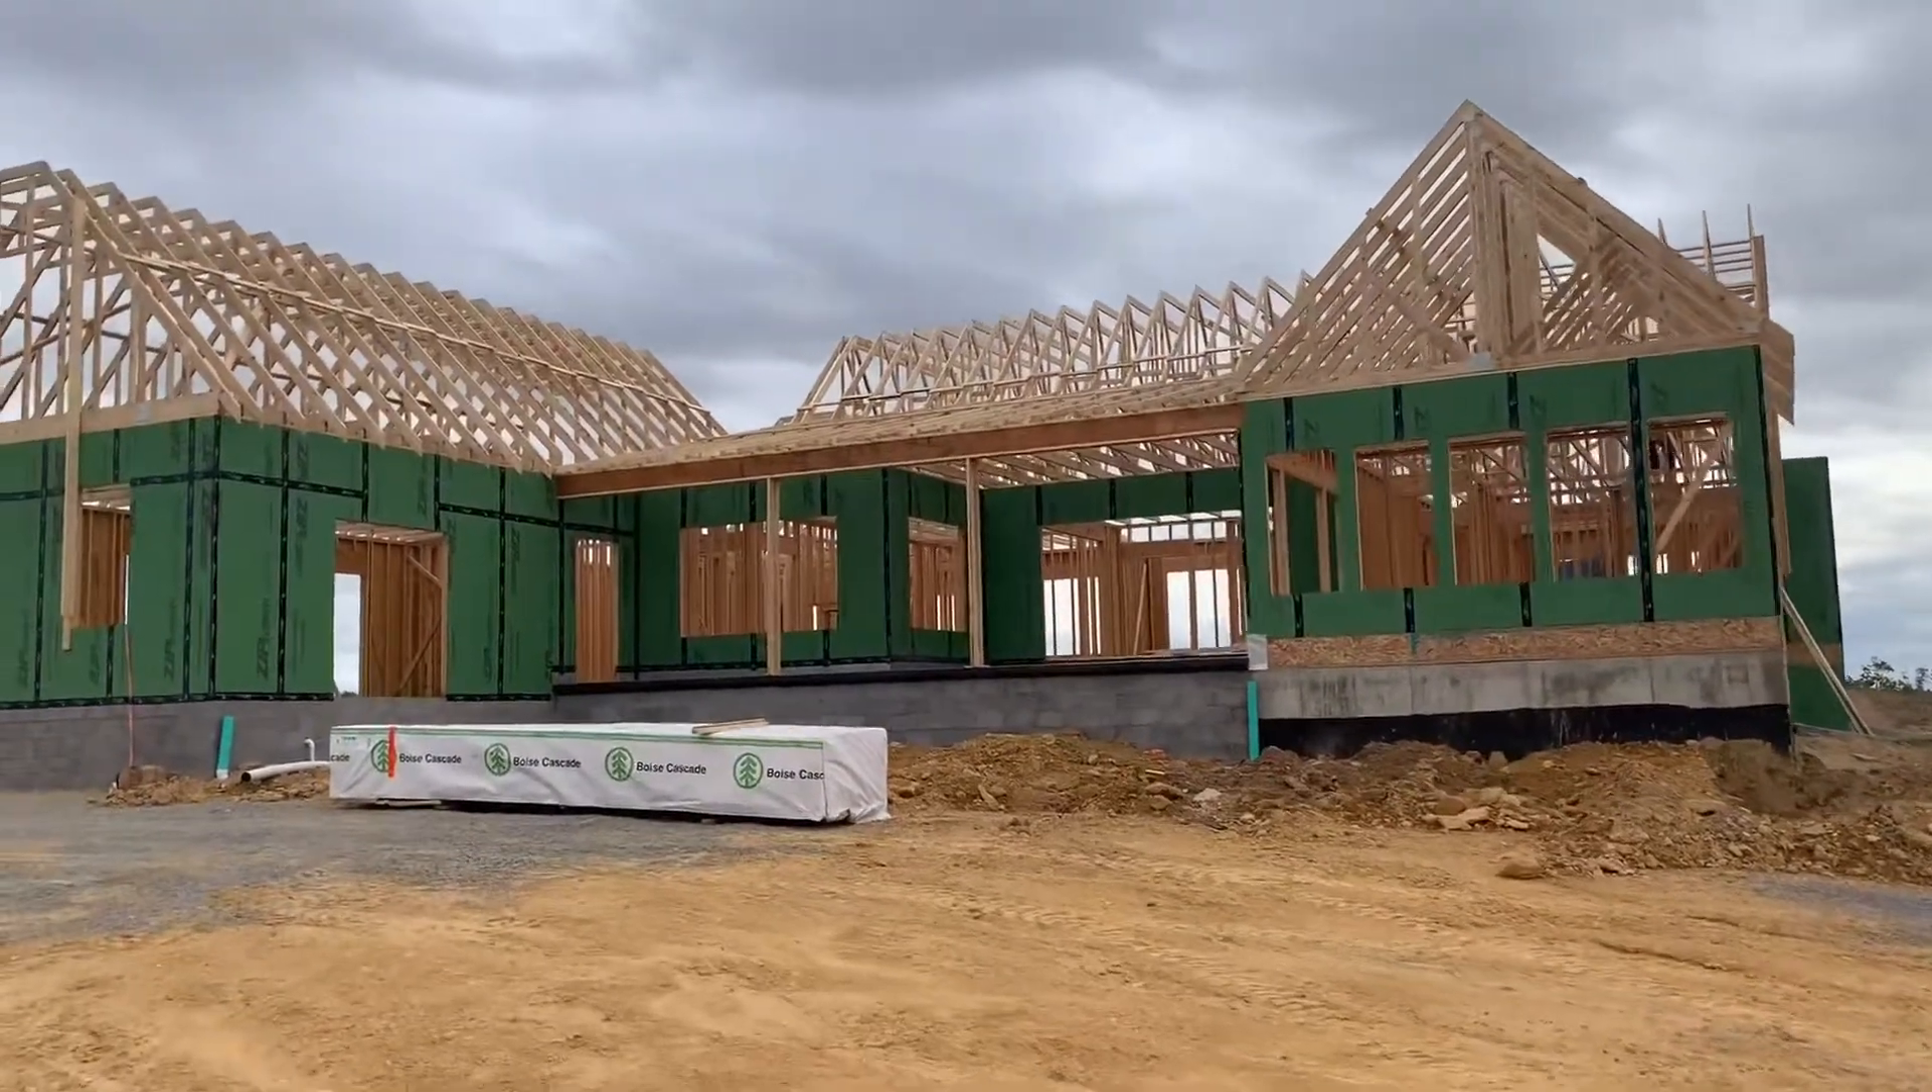Here you can see to the right over the sunroom, we just got these trusses set.